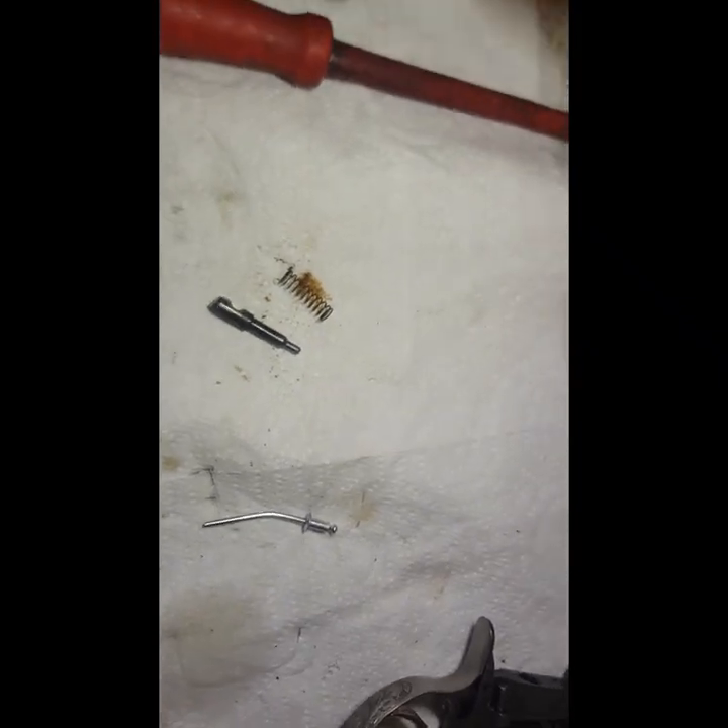Well, I finally got the pin and the spring out.